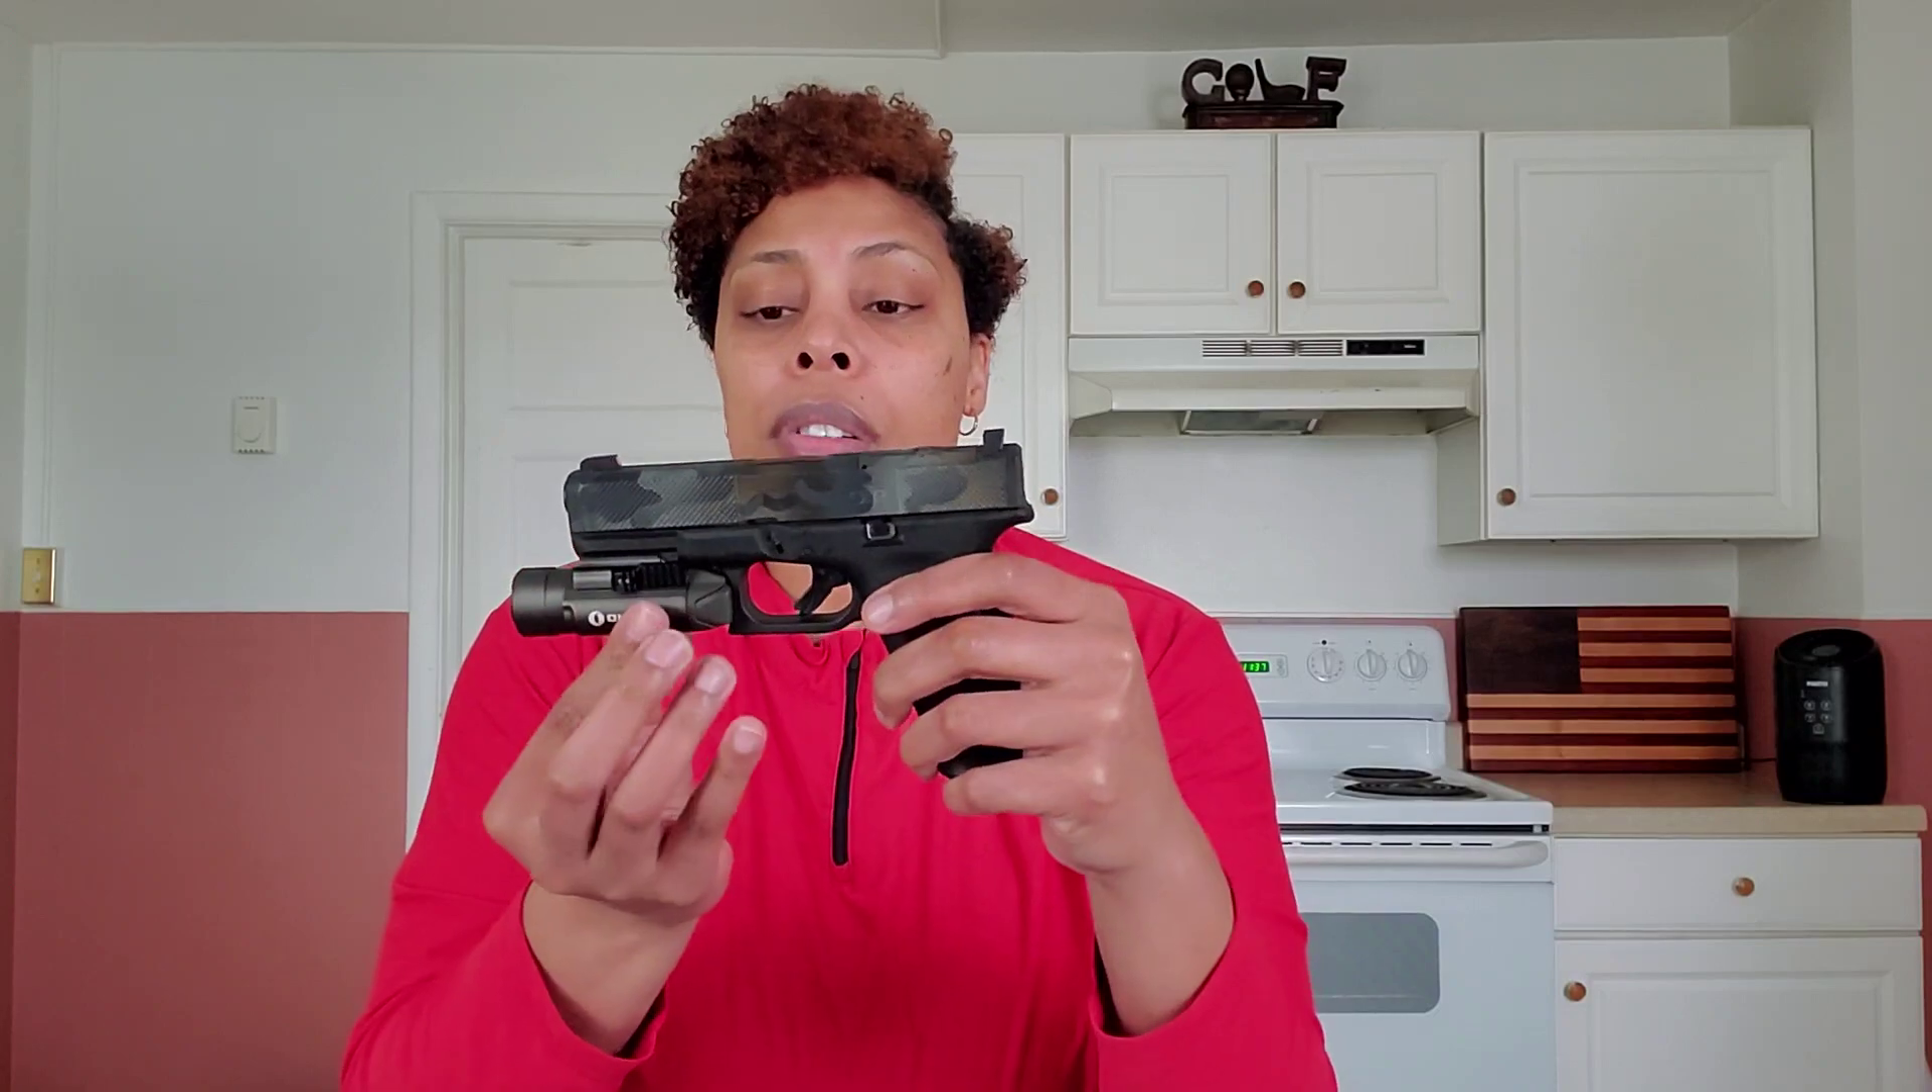The light is protruding beyond the muzzle.